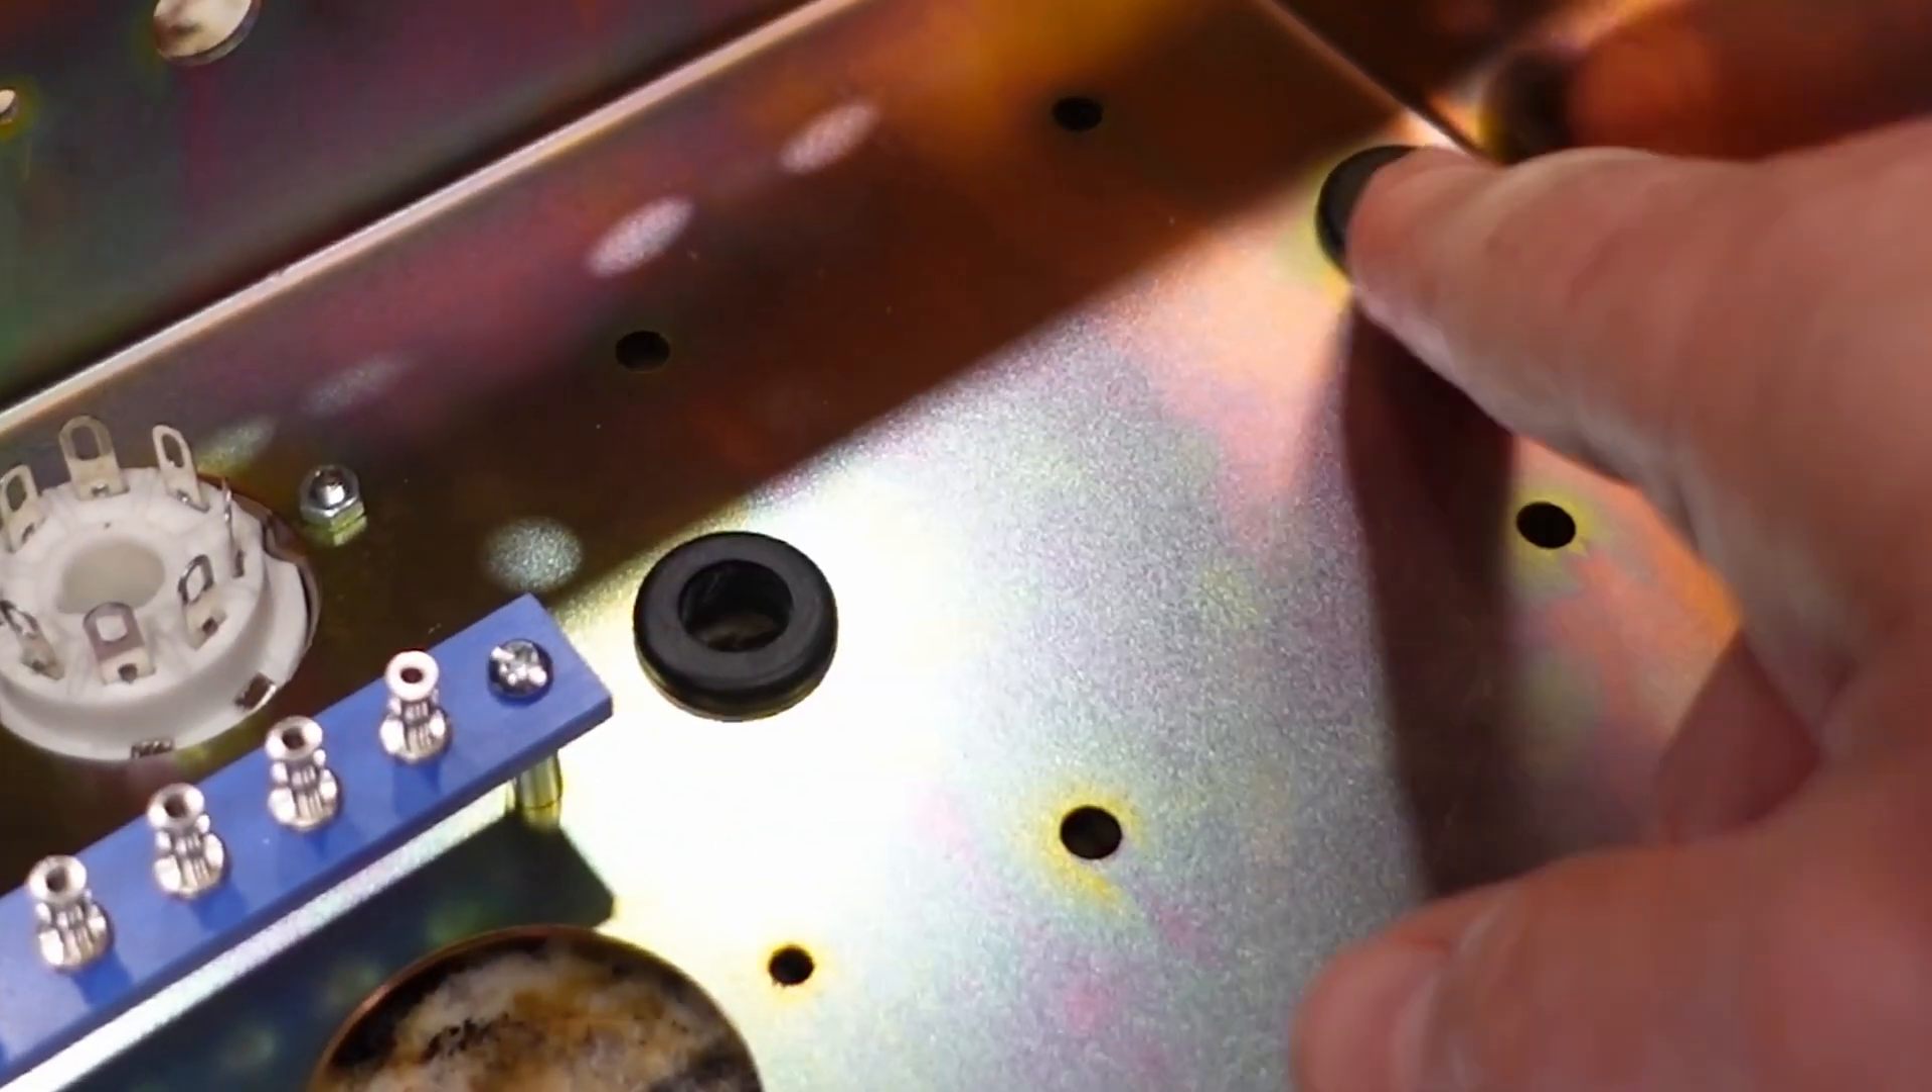But anyway i installed the grommets to protect the wires from the edge of the chassis because it can be sharp.